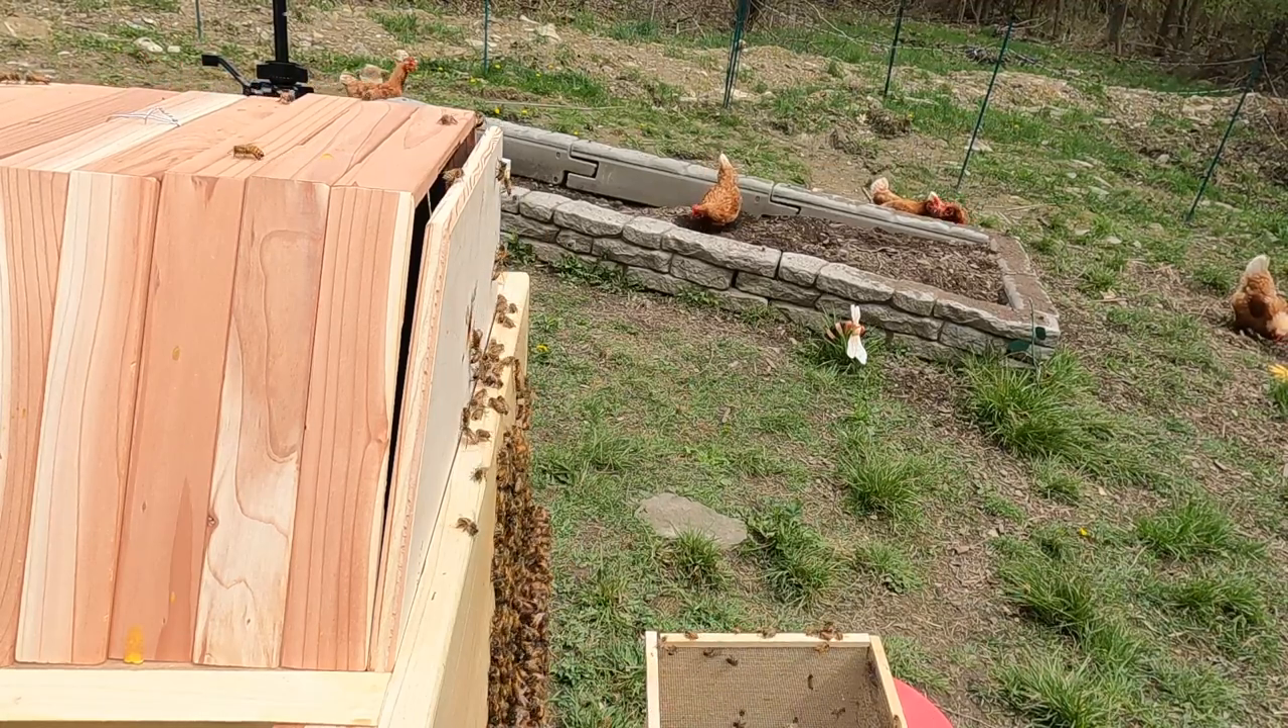Anyways the bees did crawl in here and if you look there's this gap on the front of the cathedral hive with that front board that's a little bit loose.